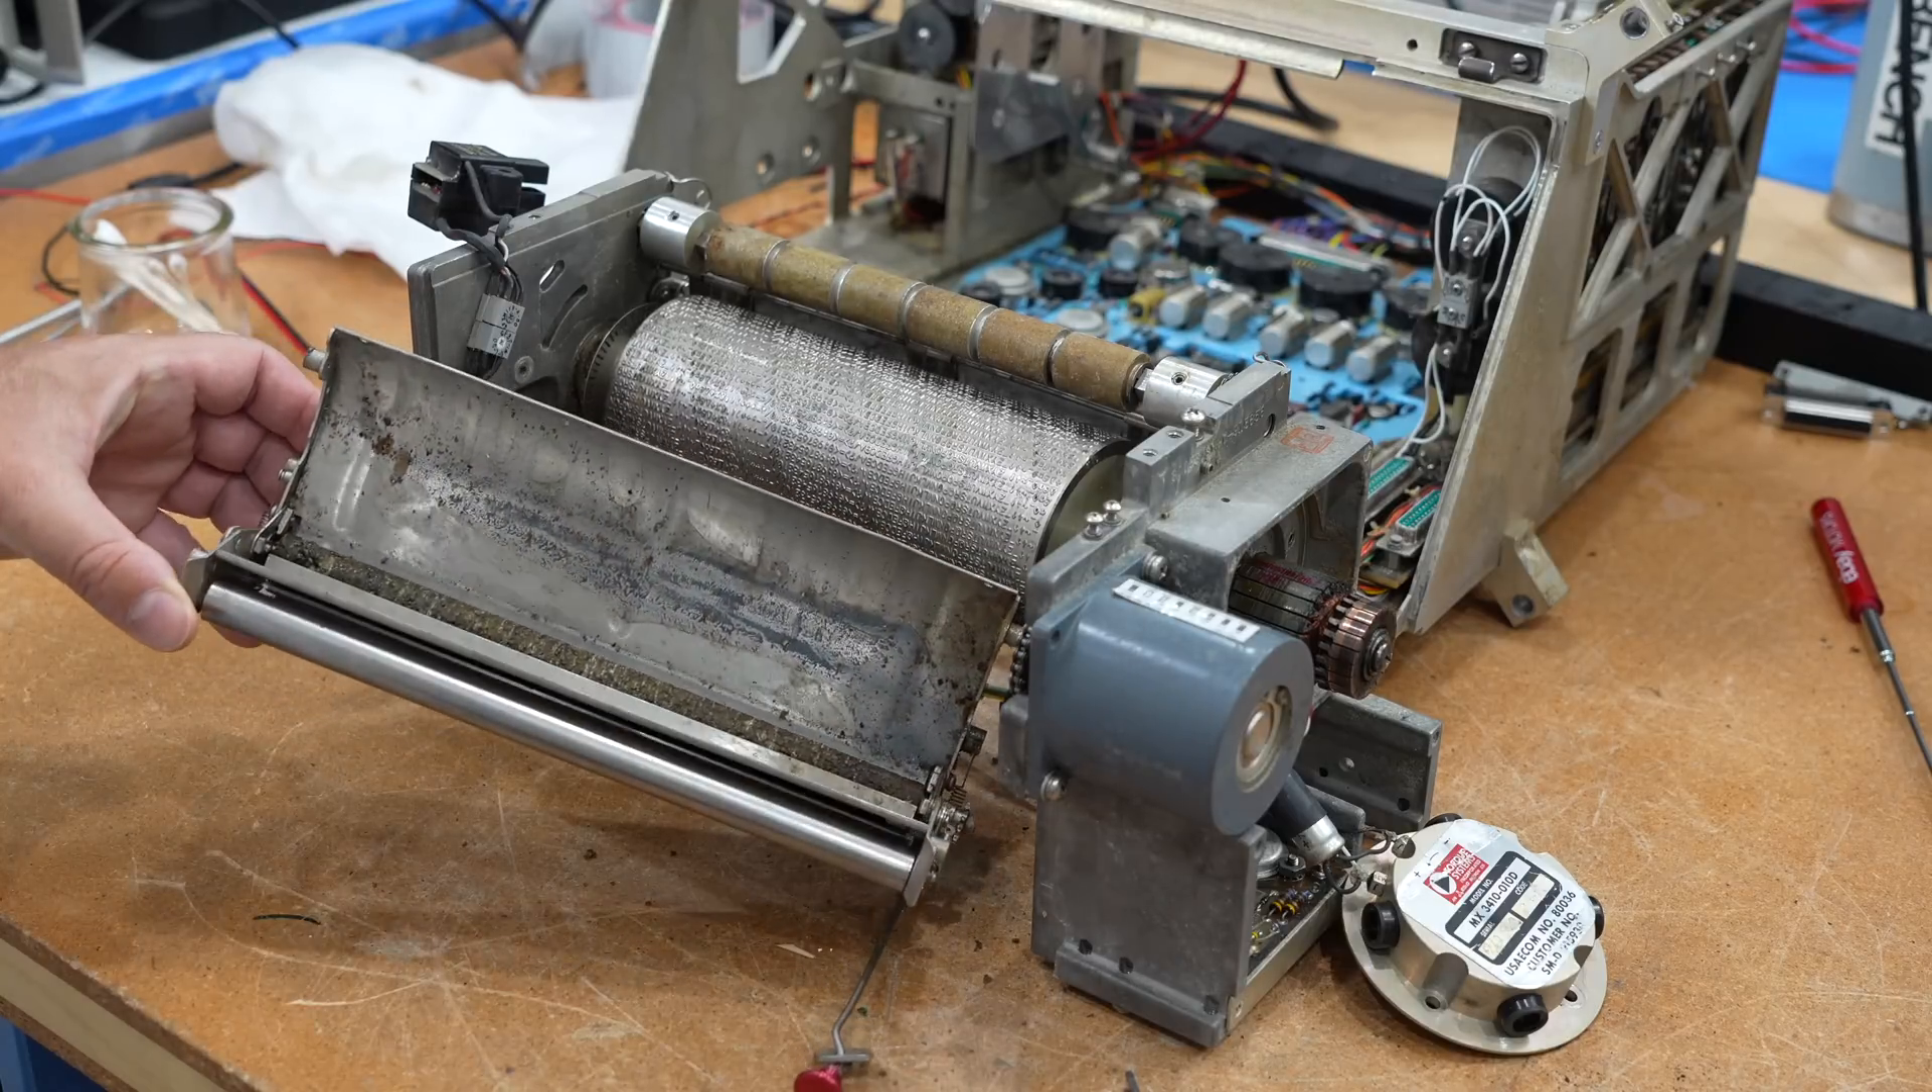So I have progressed in my disassembly, and finally I was able to get this assembly out, which has our big bad roller in it.